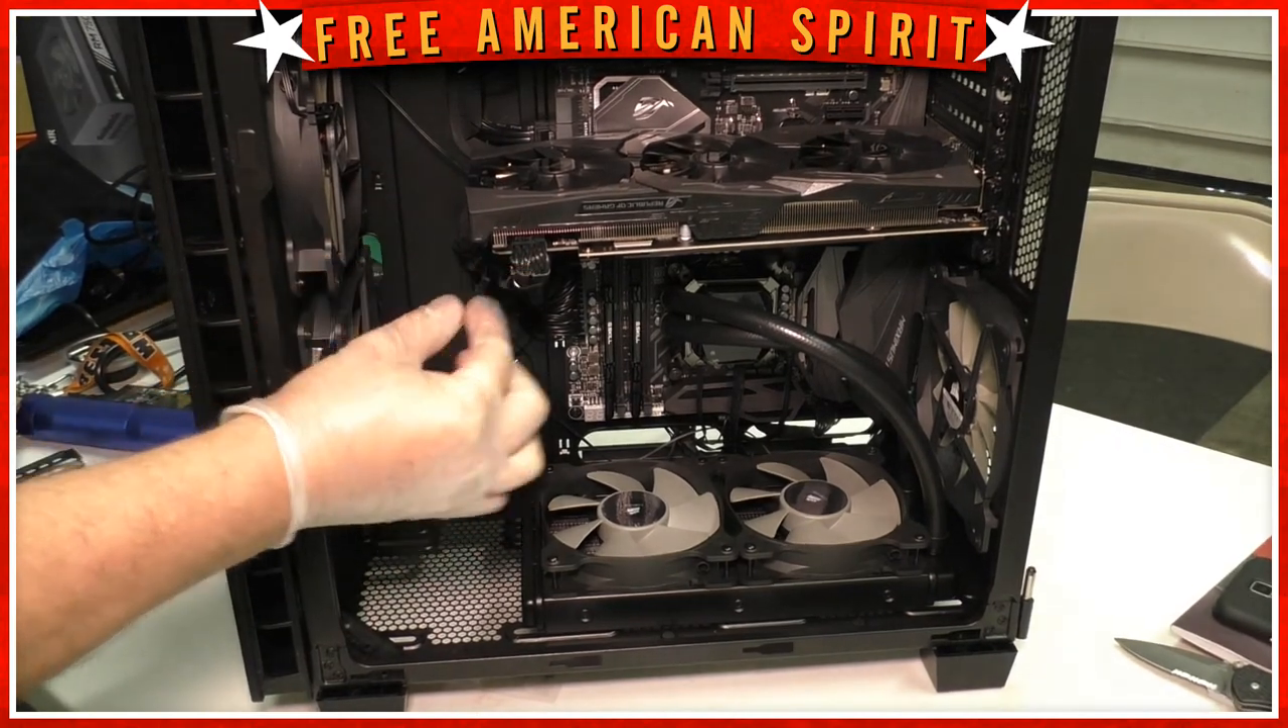Now my card is installed. I've gone through and checked the different connections.